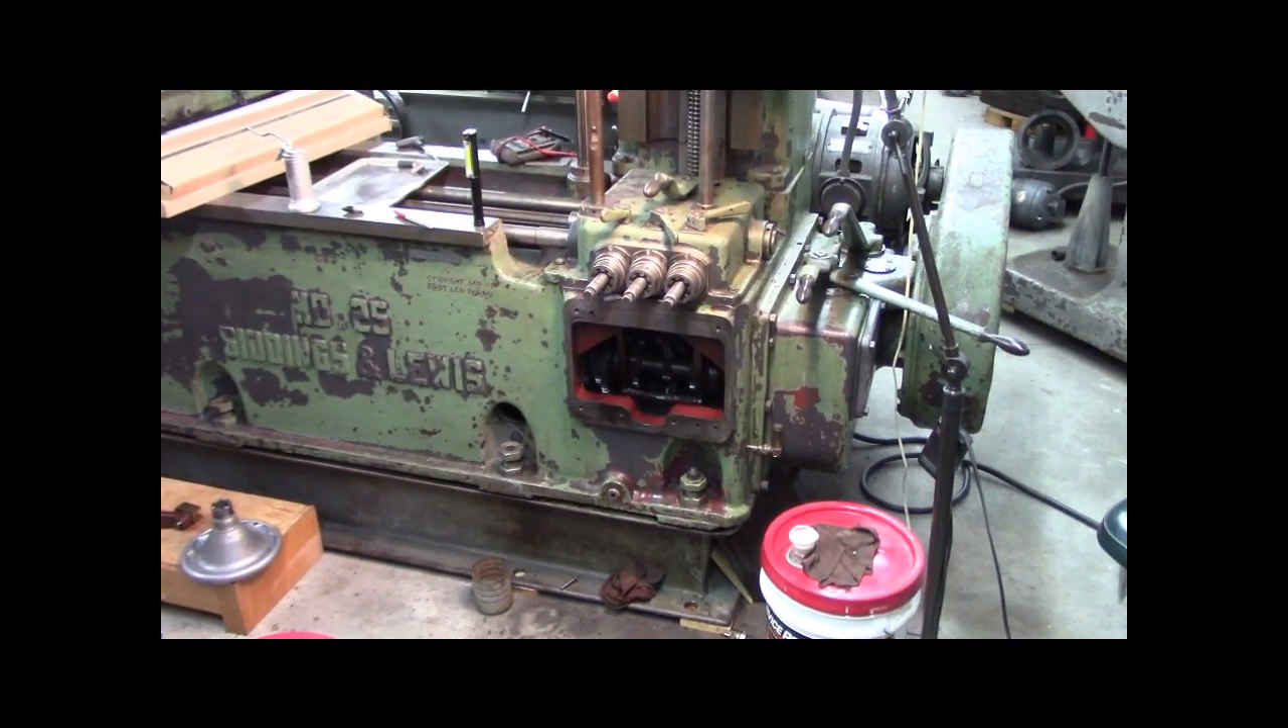You can see I got the cover off the feed box, right?